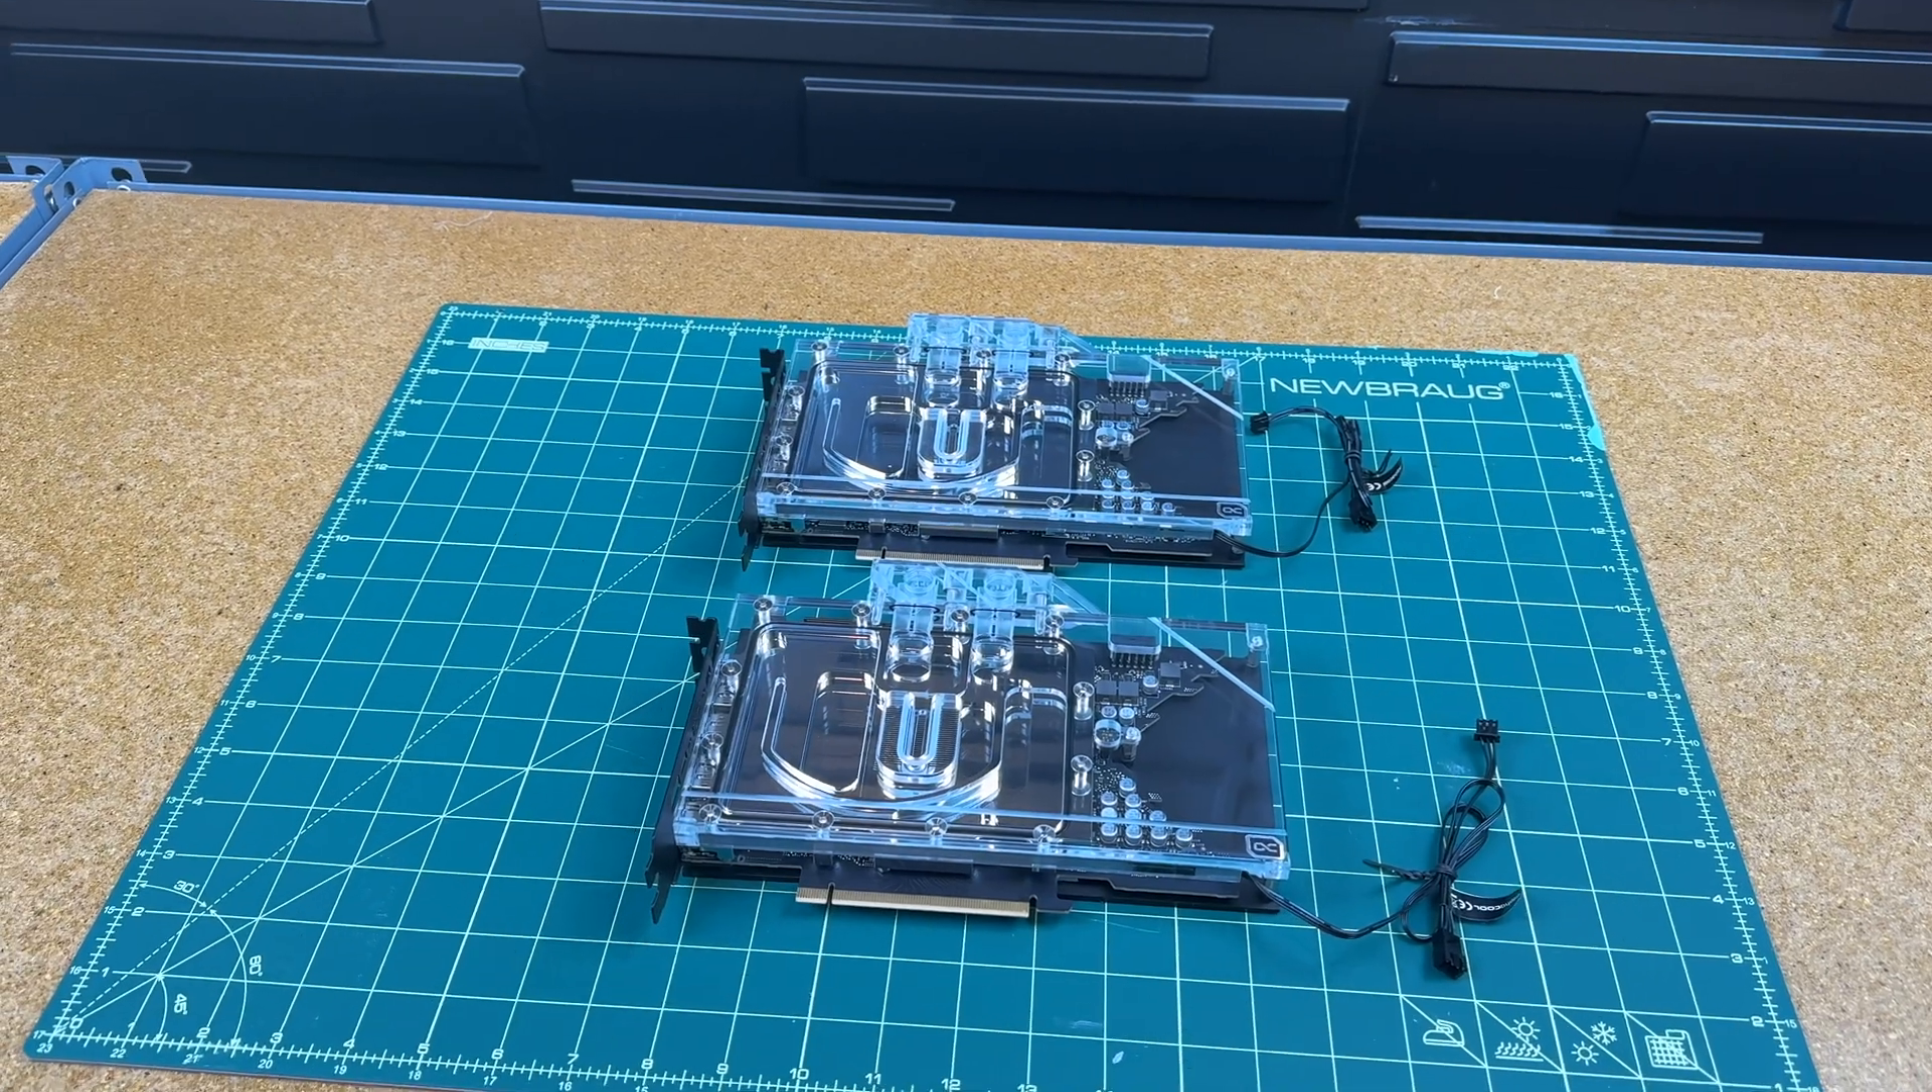I am now very happy to report that both cards are now water blocked so it's pretty cool.